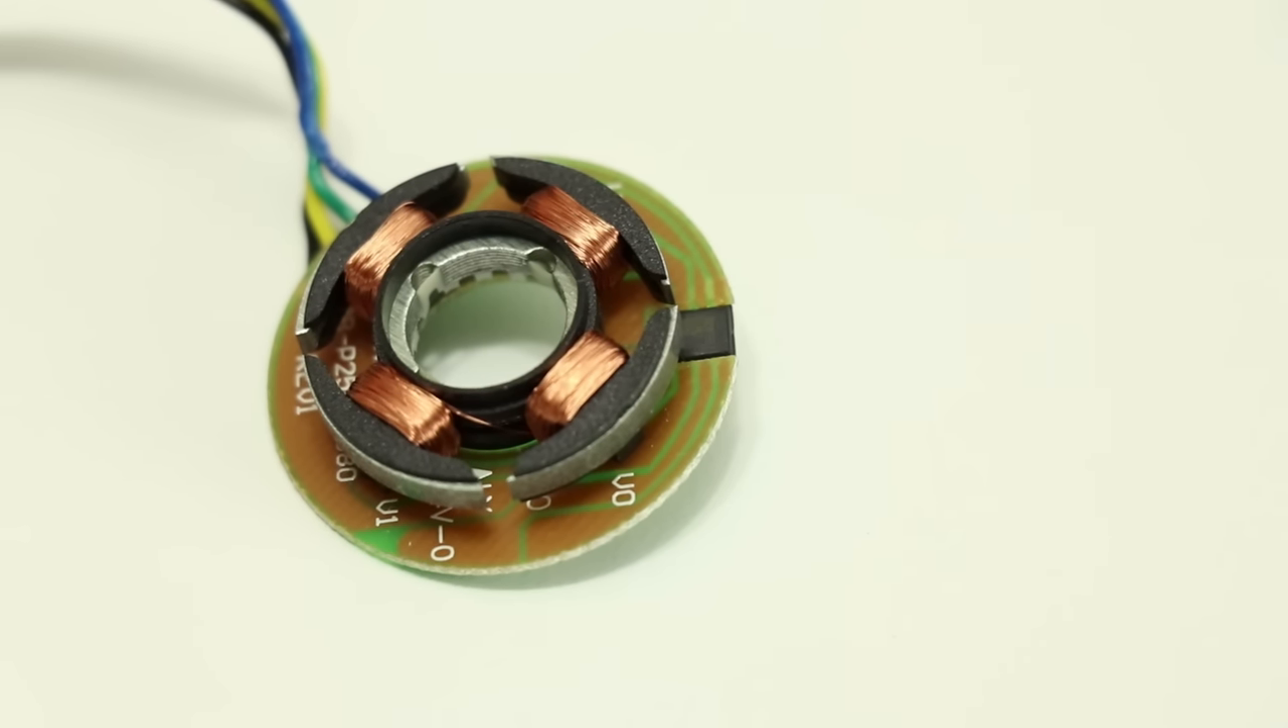You should also have the PCB with the attached stator section of the motor completely removed from the frame.